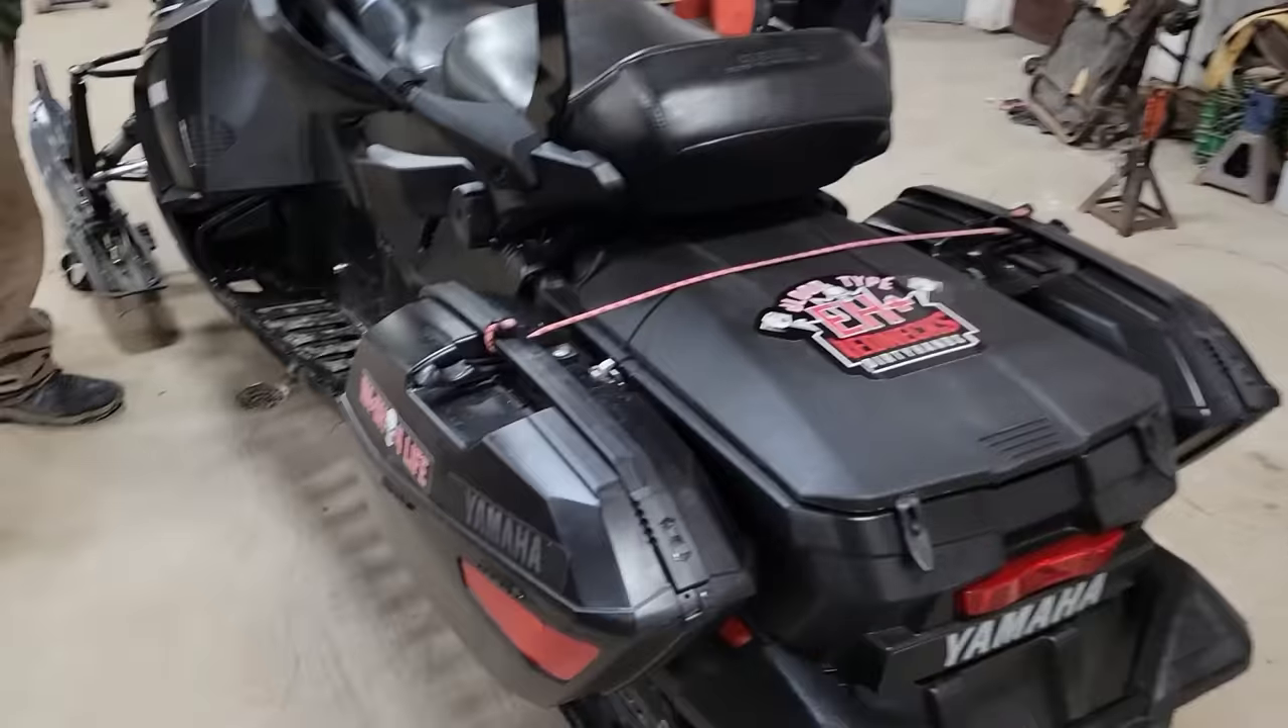So, you're locked and loaded. We got the safety bungee cord going across the back.